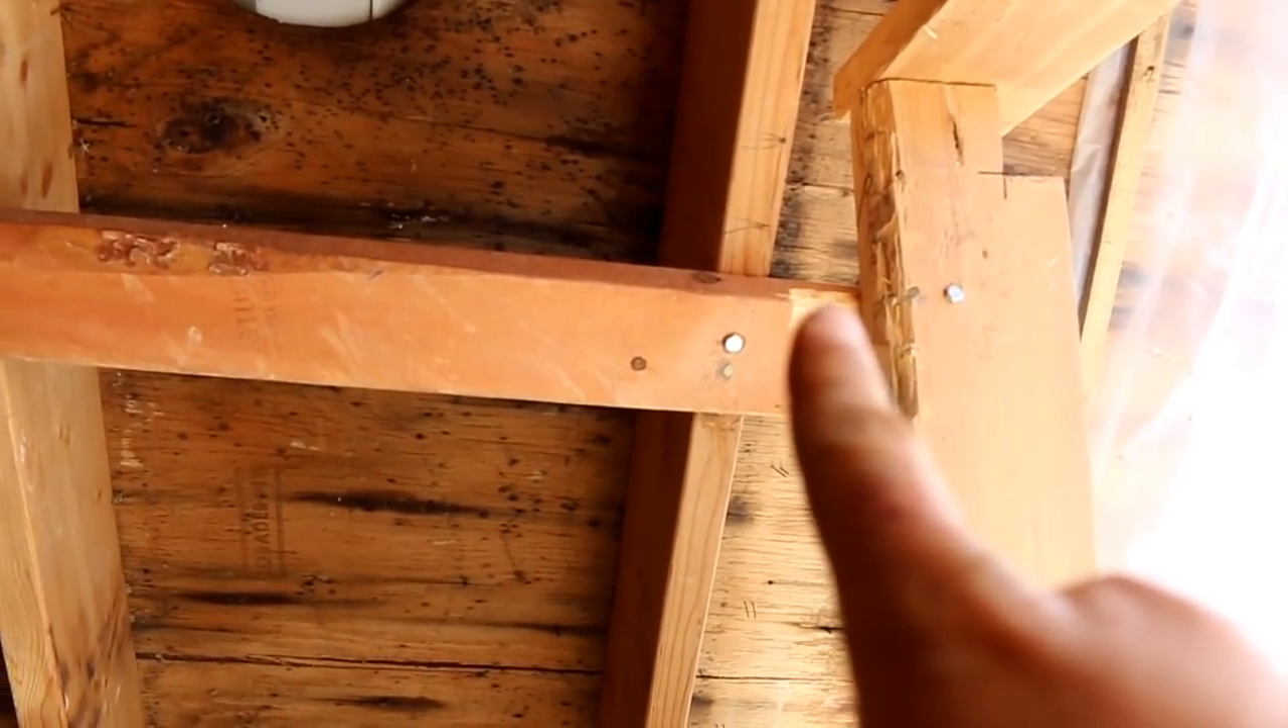So, what I did is I just bolted in this 2x4 here, and the same thing on the other side.